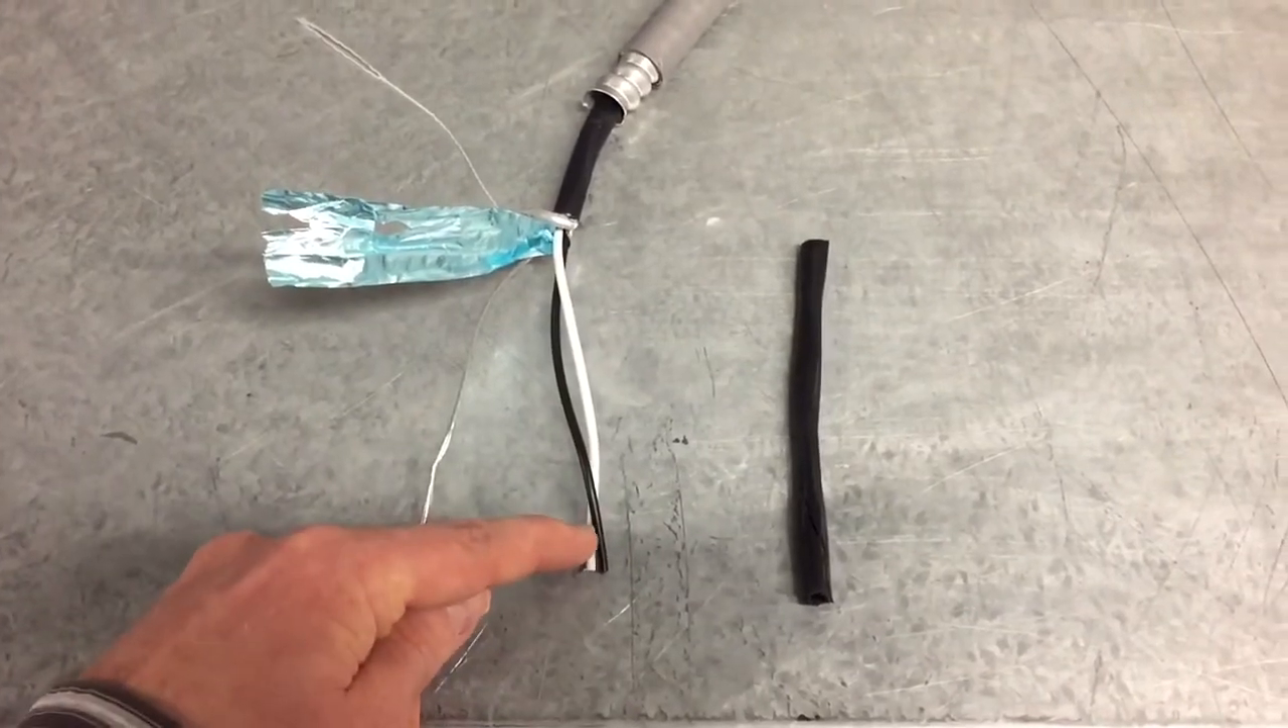And here's the, um, the black jacket that I have removed.